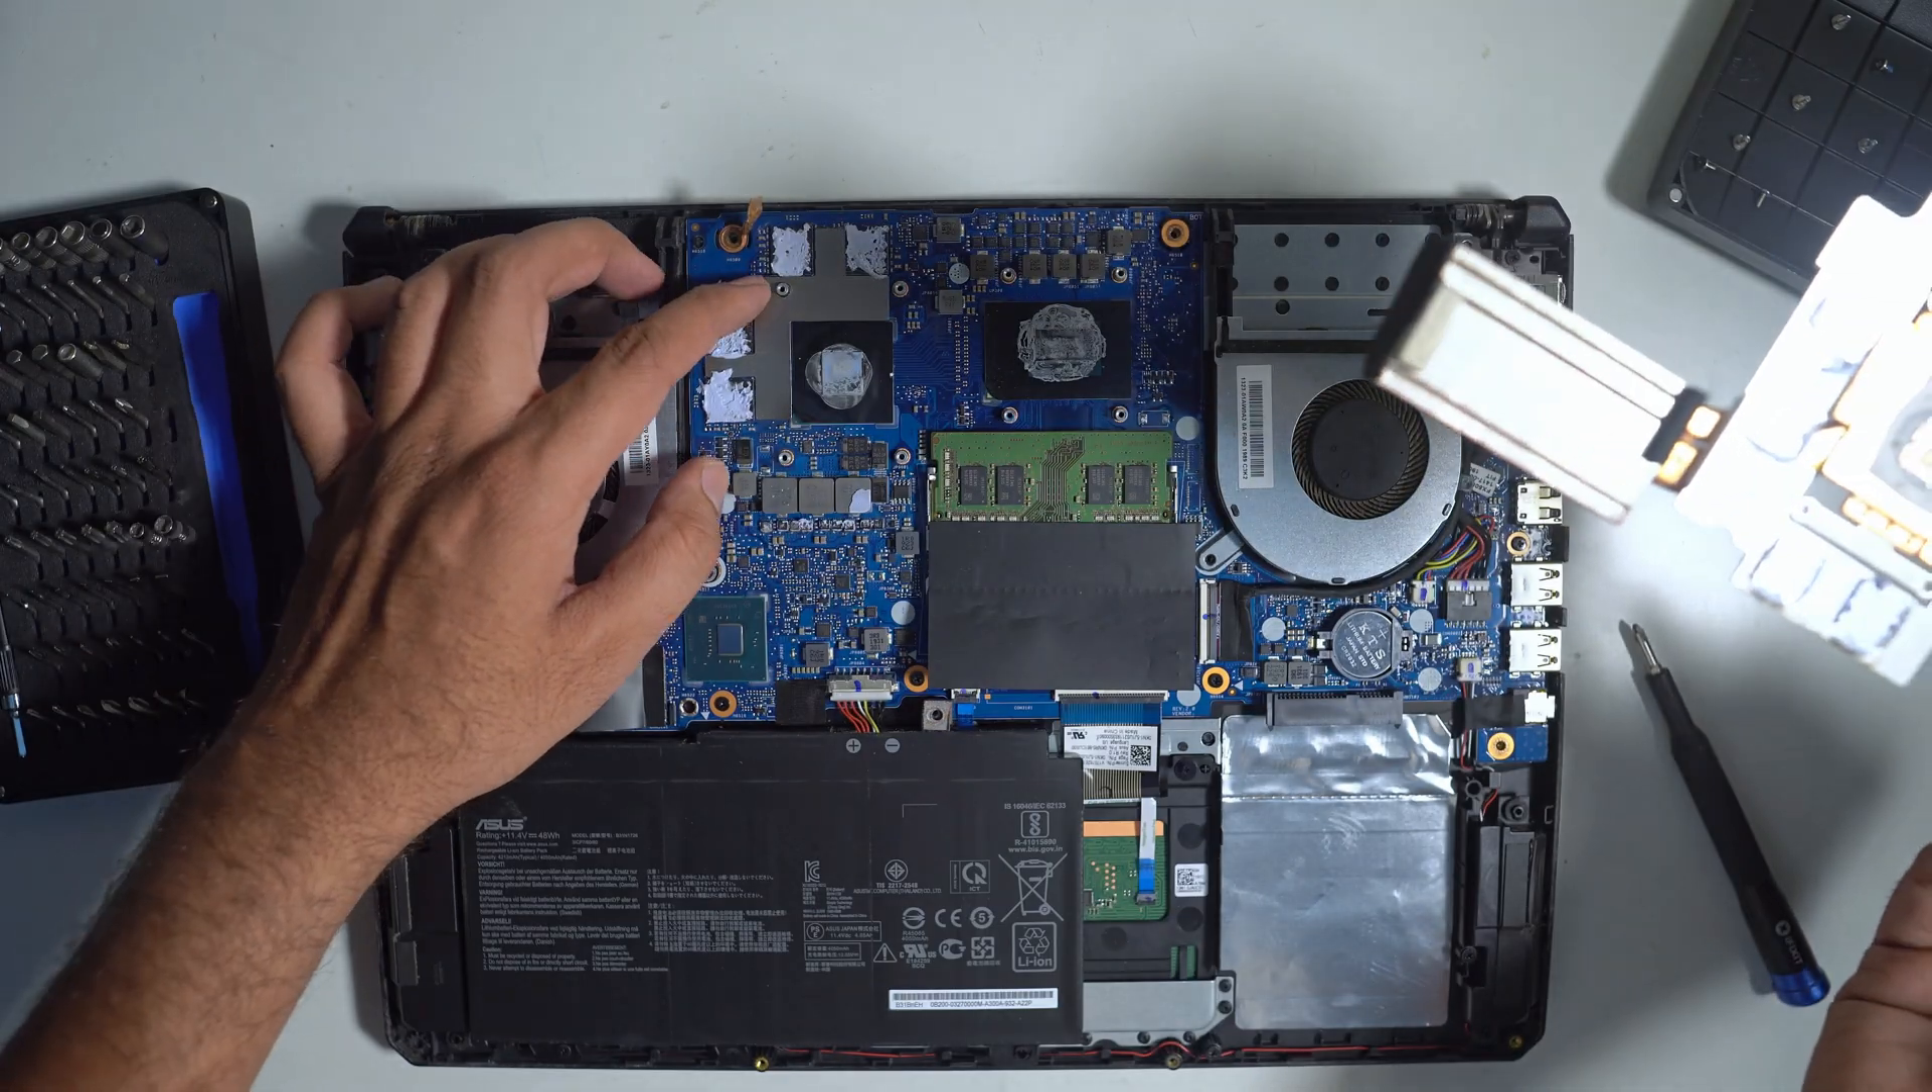So finally I was able to detach the heat sink from the motherboard.